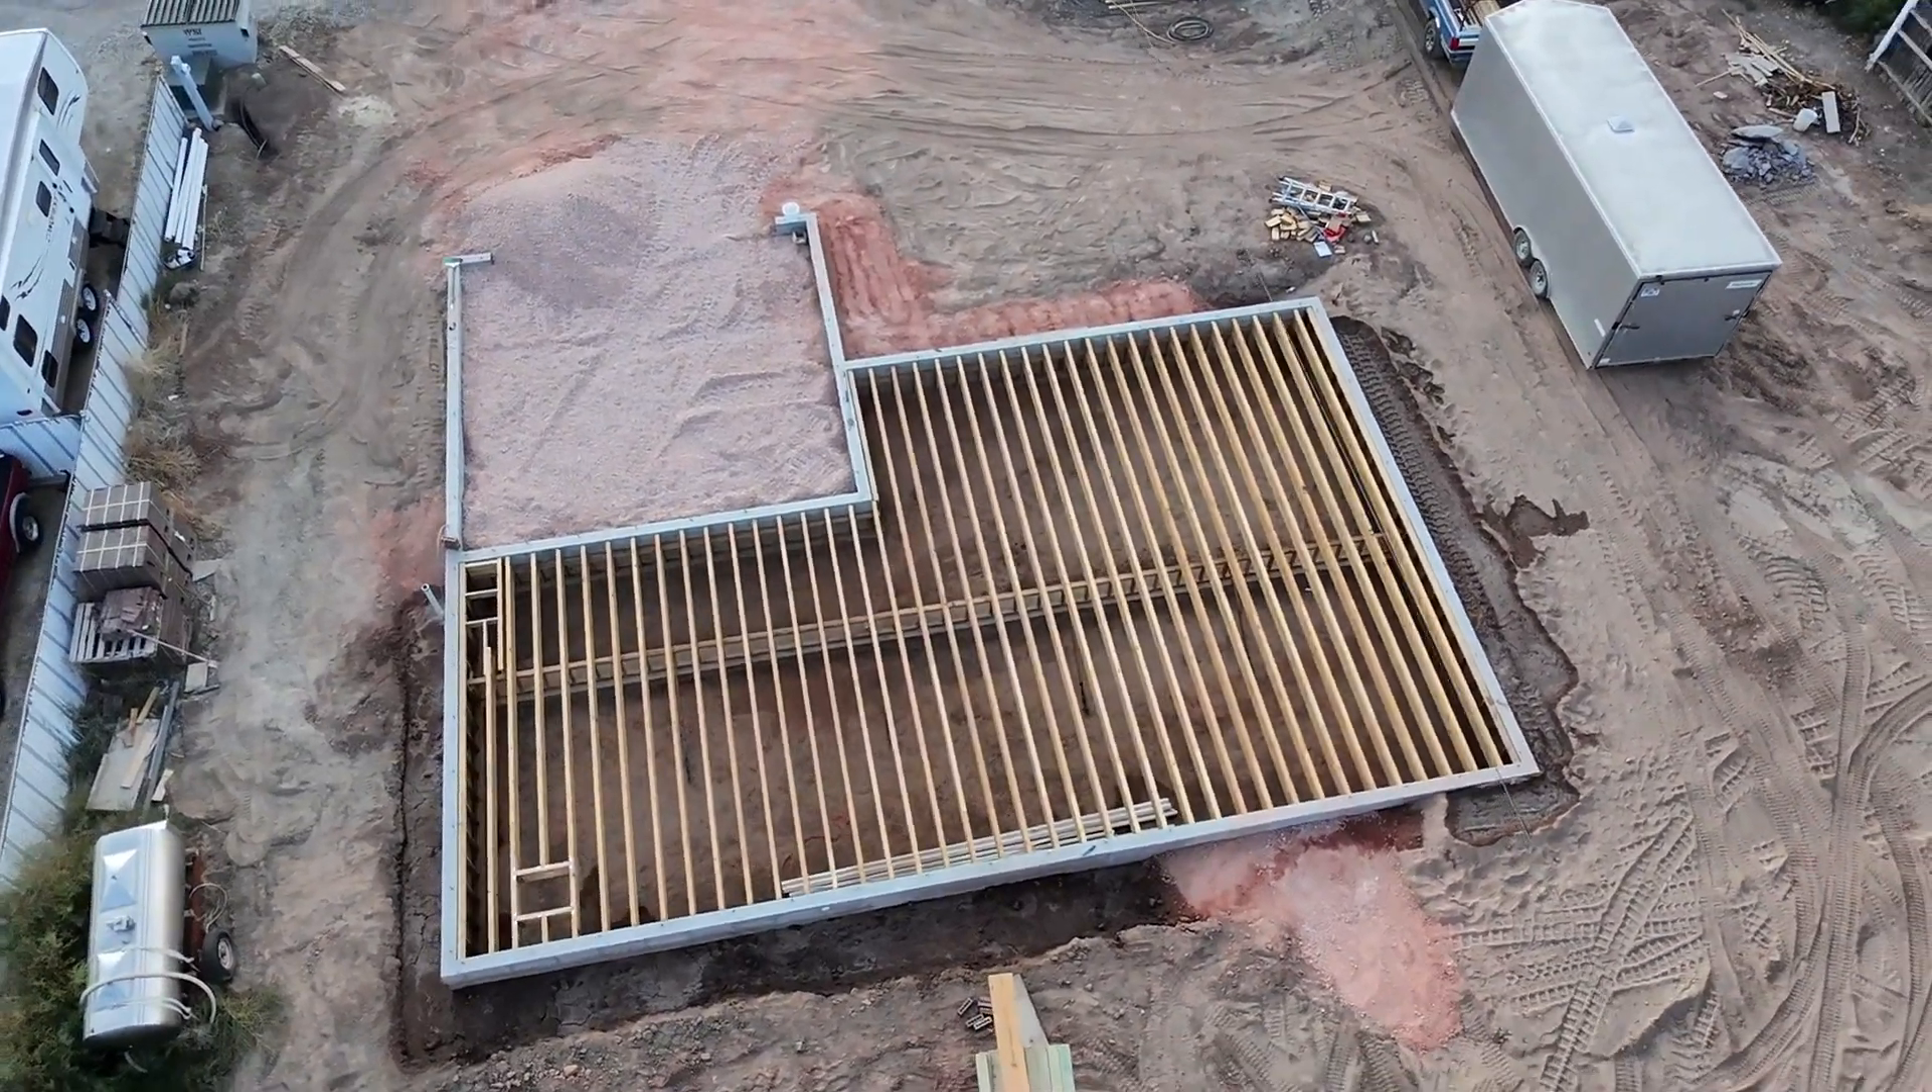You'll notice that all the joists are down into the floor.